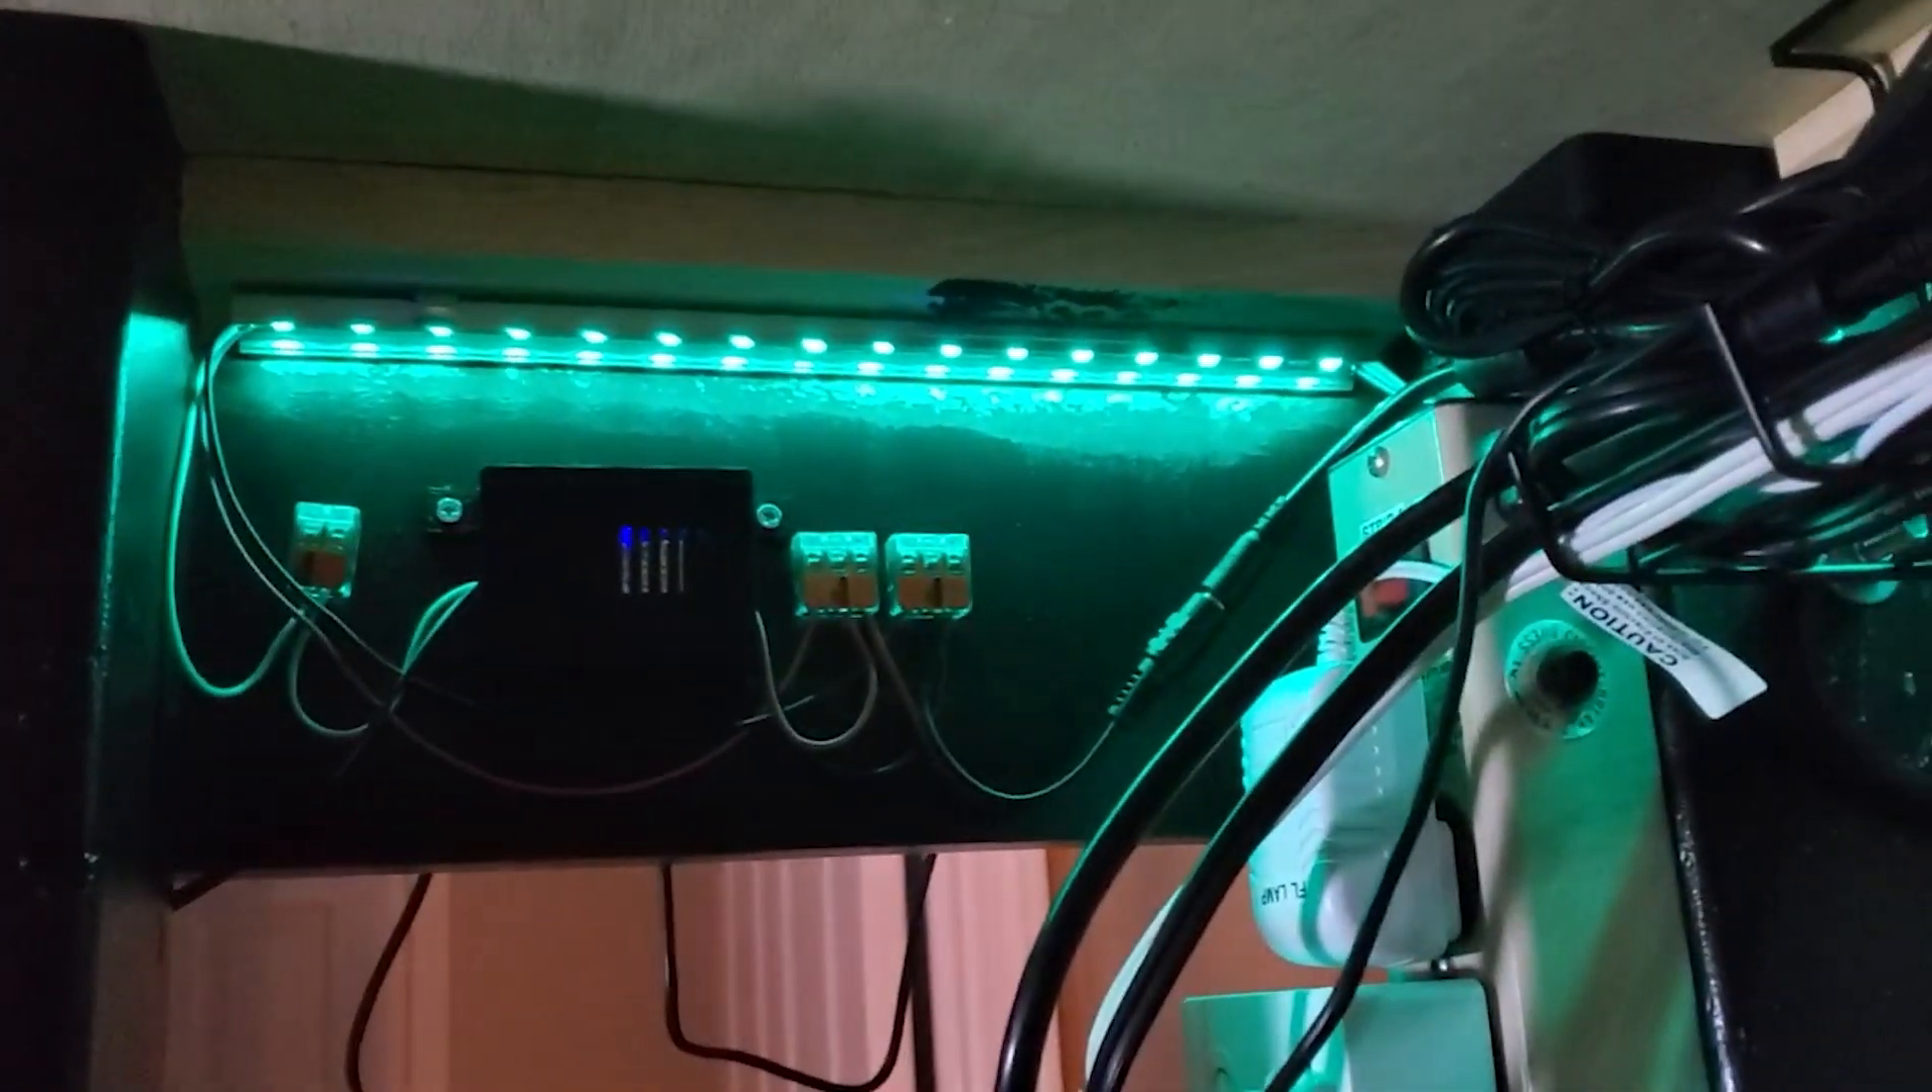Again, you can see the controller just mounted.